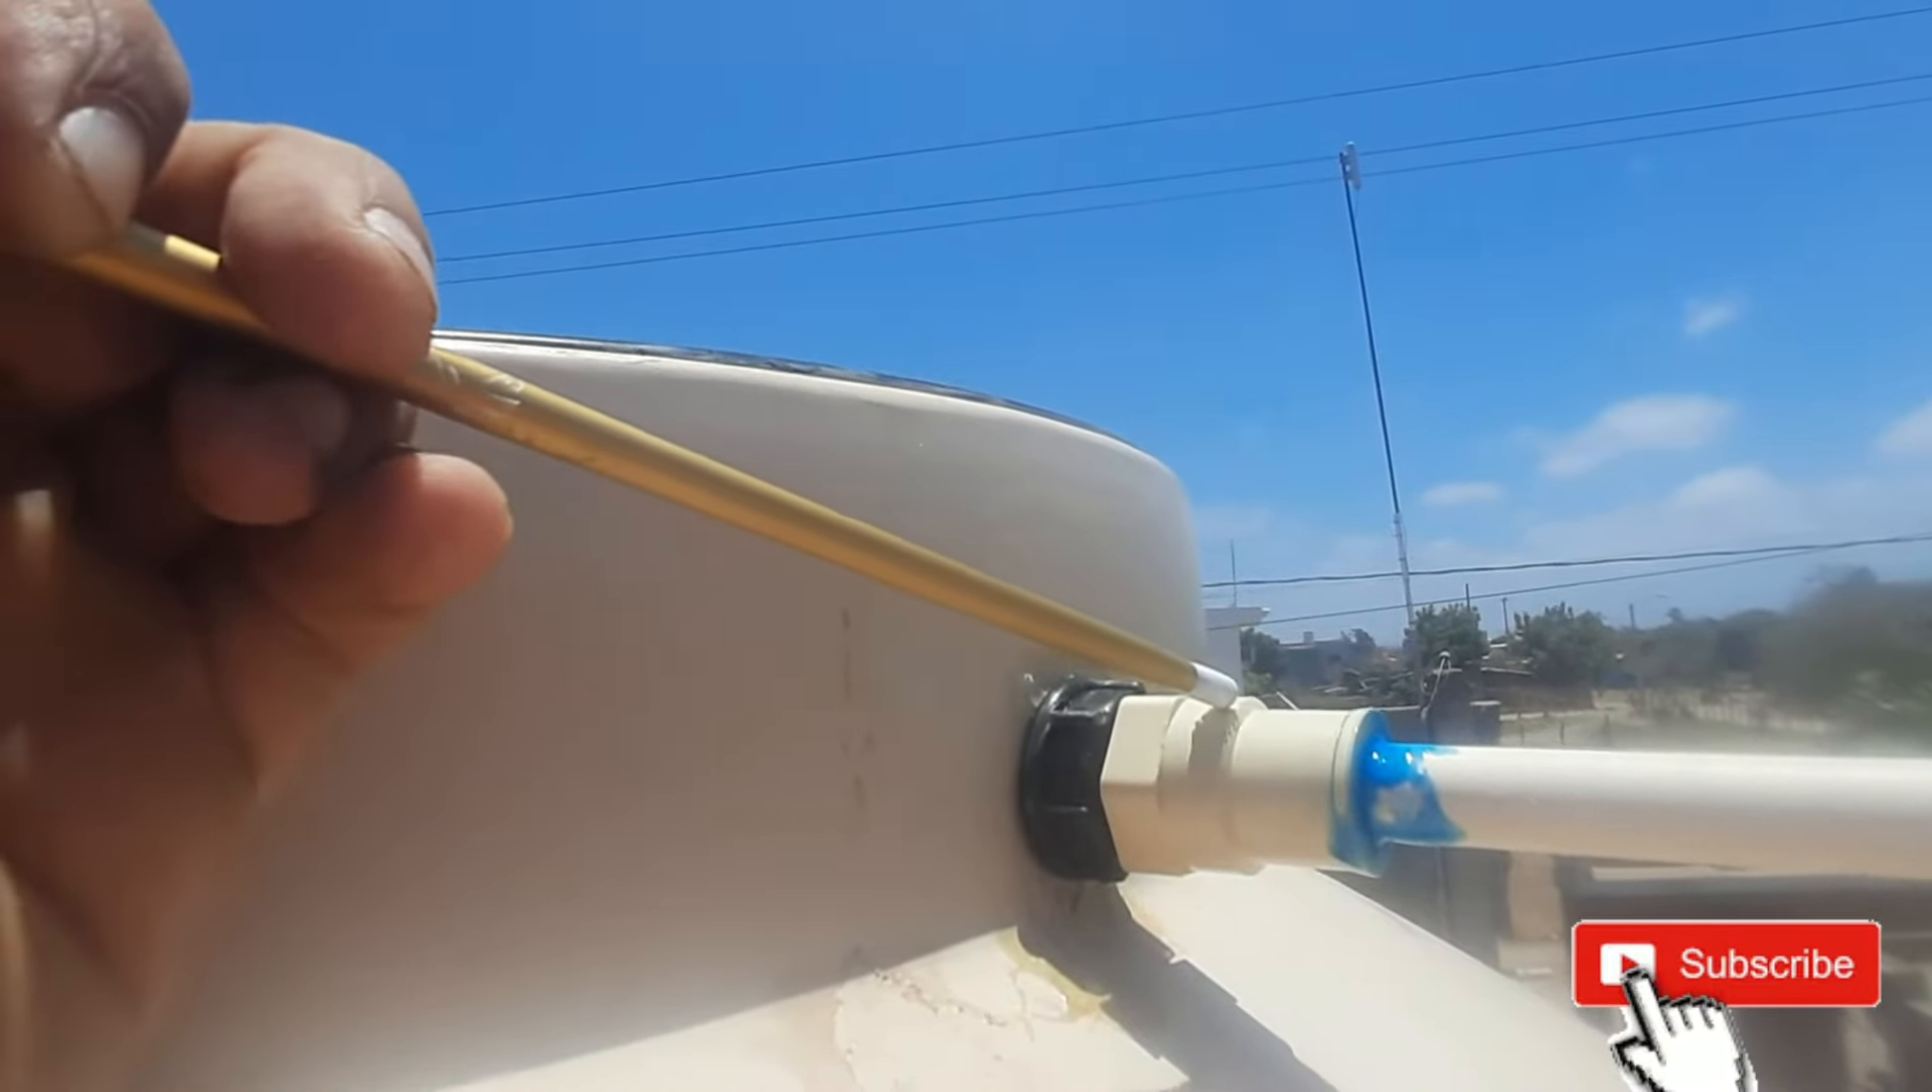Ya pegué nuestro reductor y ya ya pegué el tubo aquí.